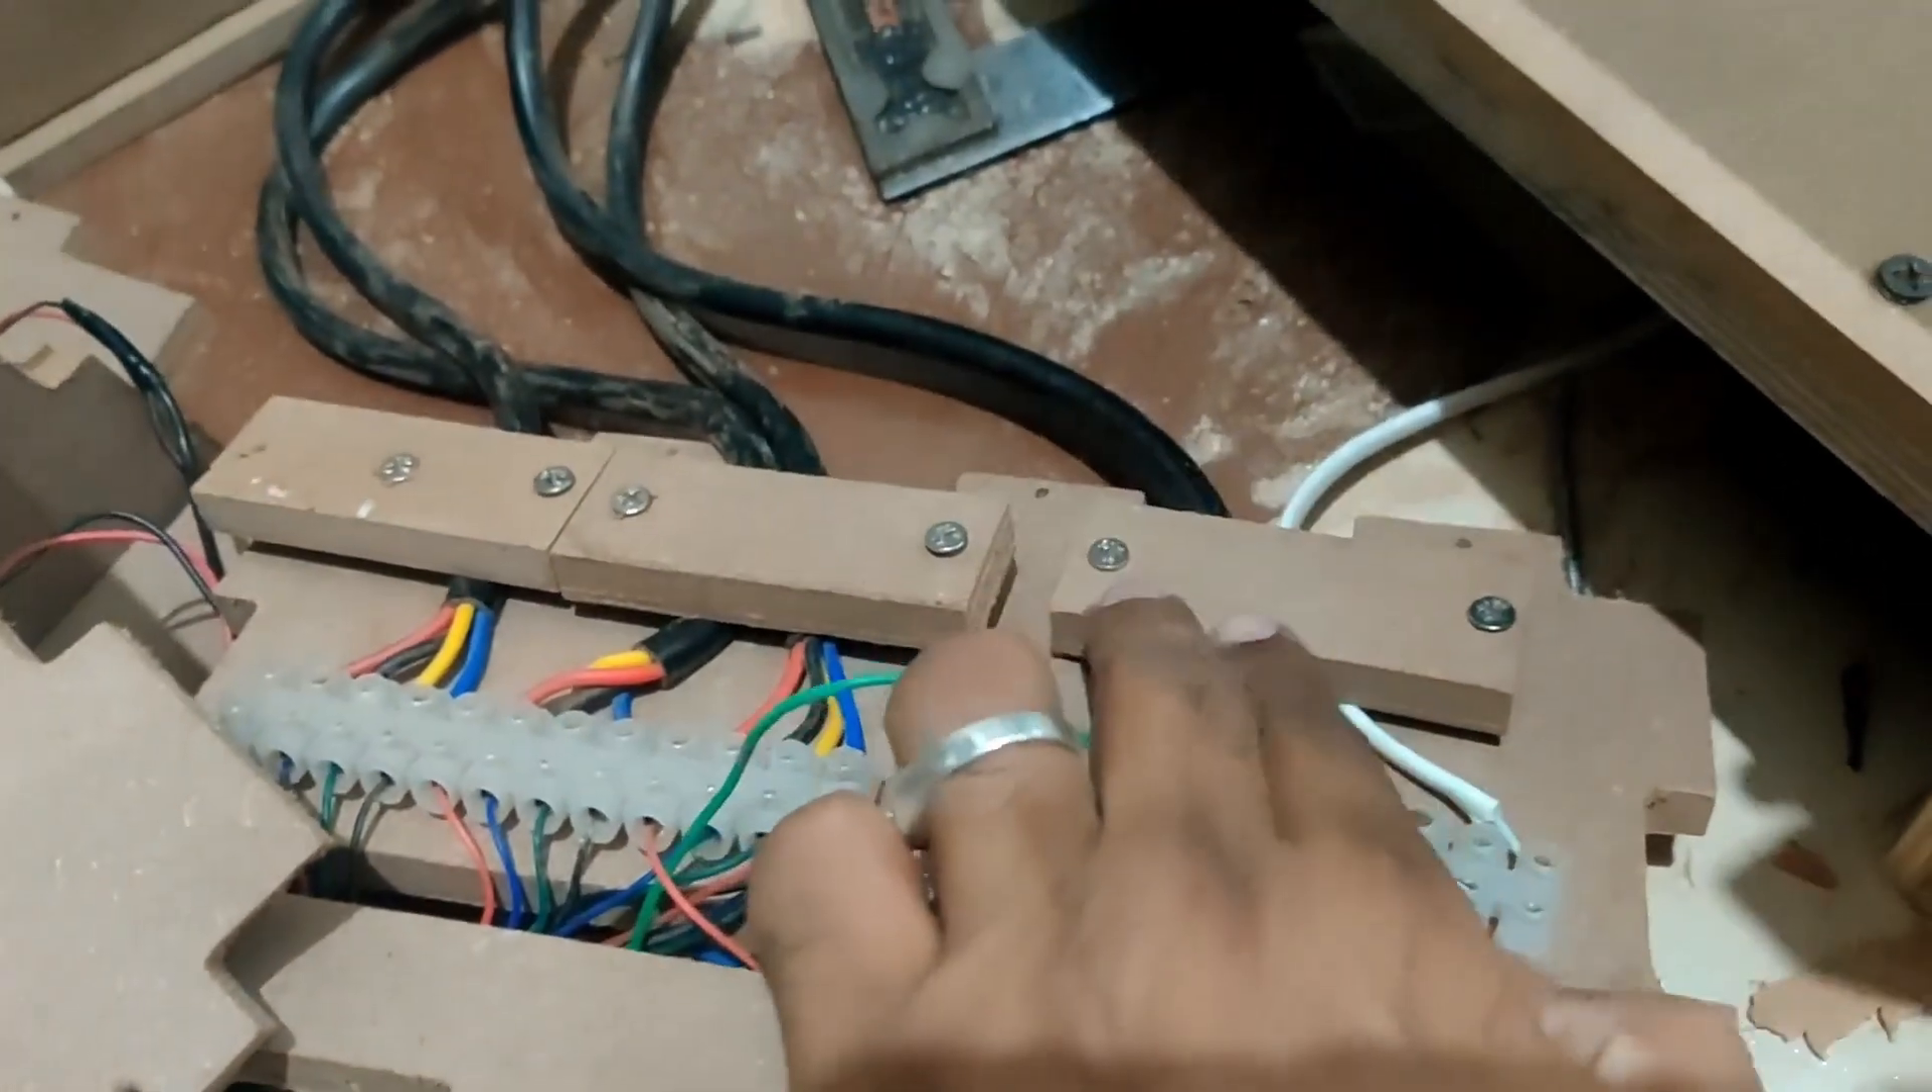As you can see I have used MDF pieces to hold the wires in place and there you go.